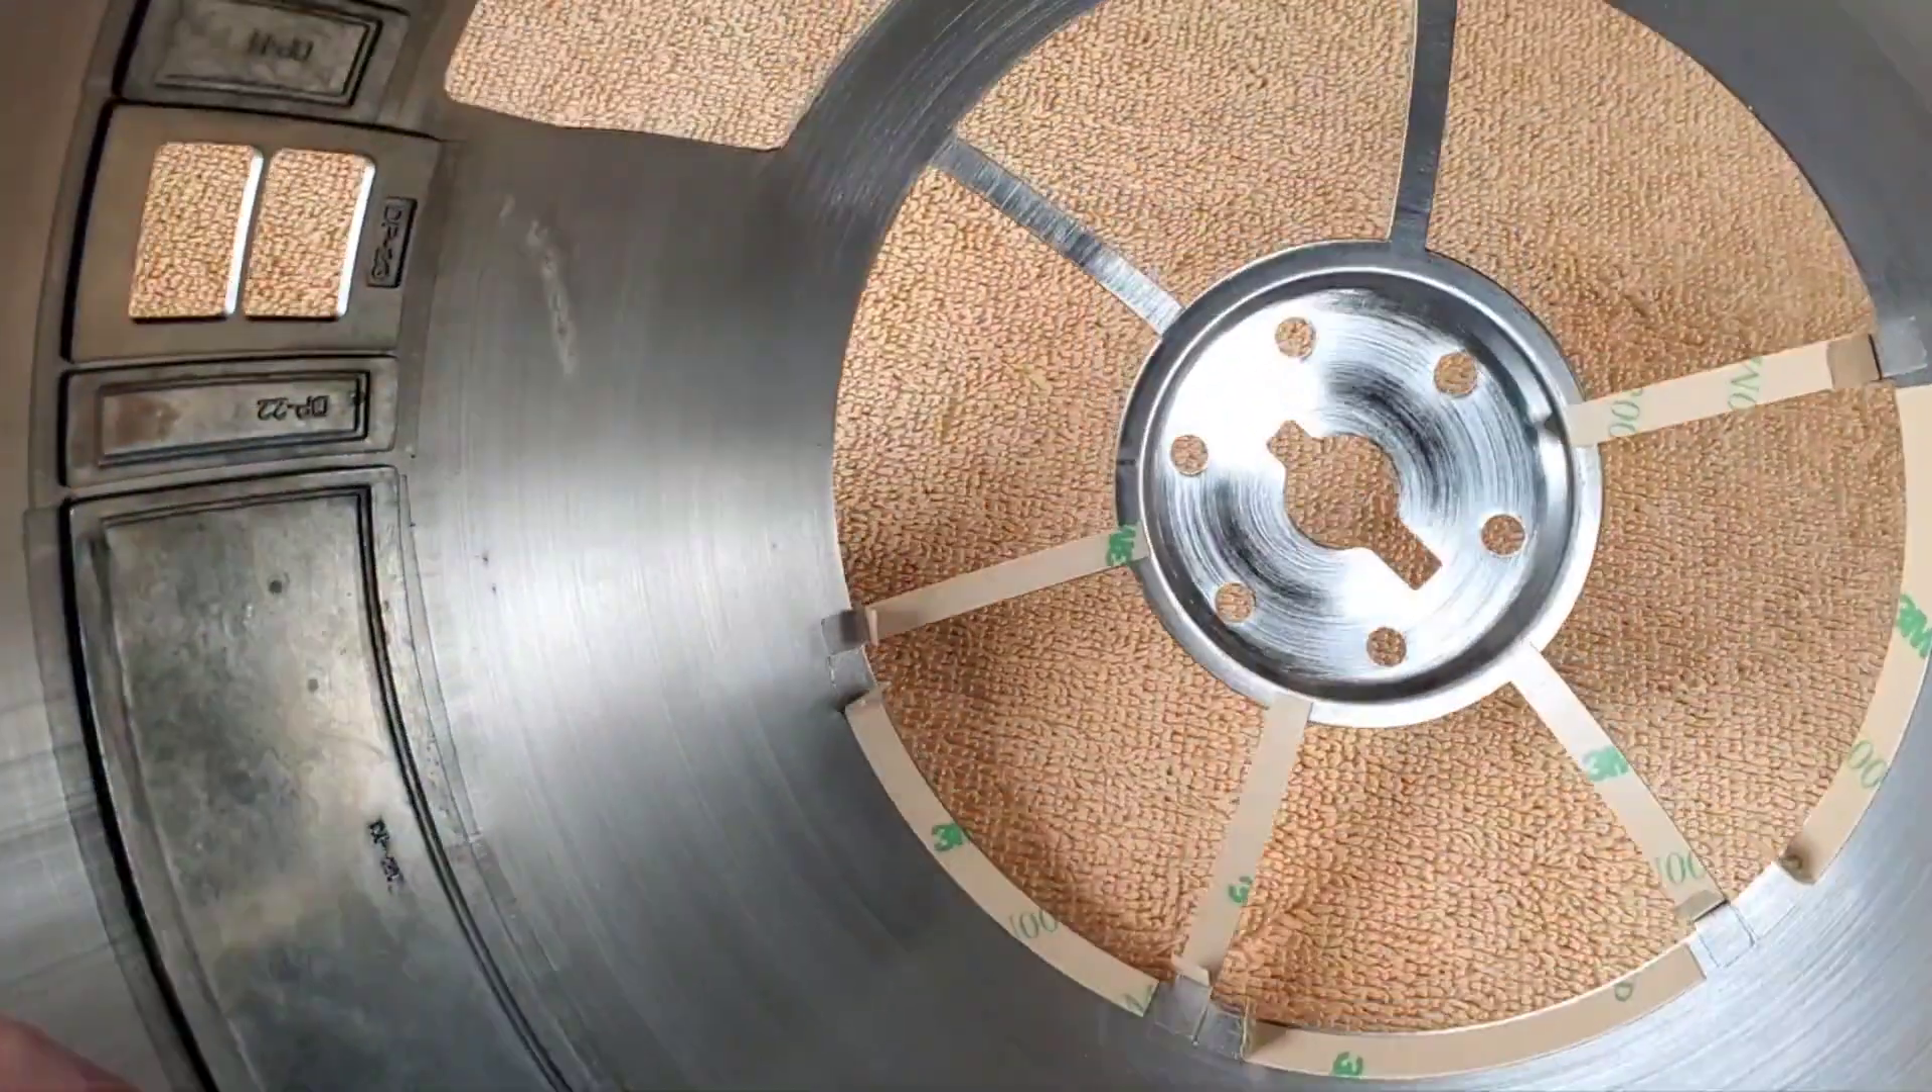Now you'll see i already installed the tape.